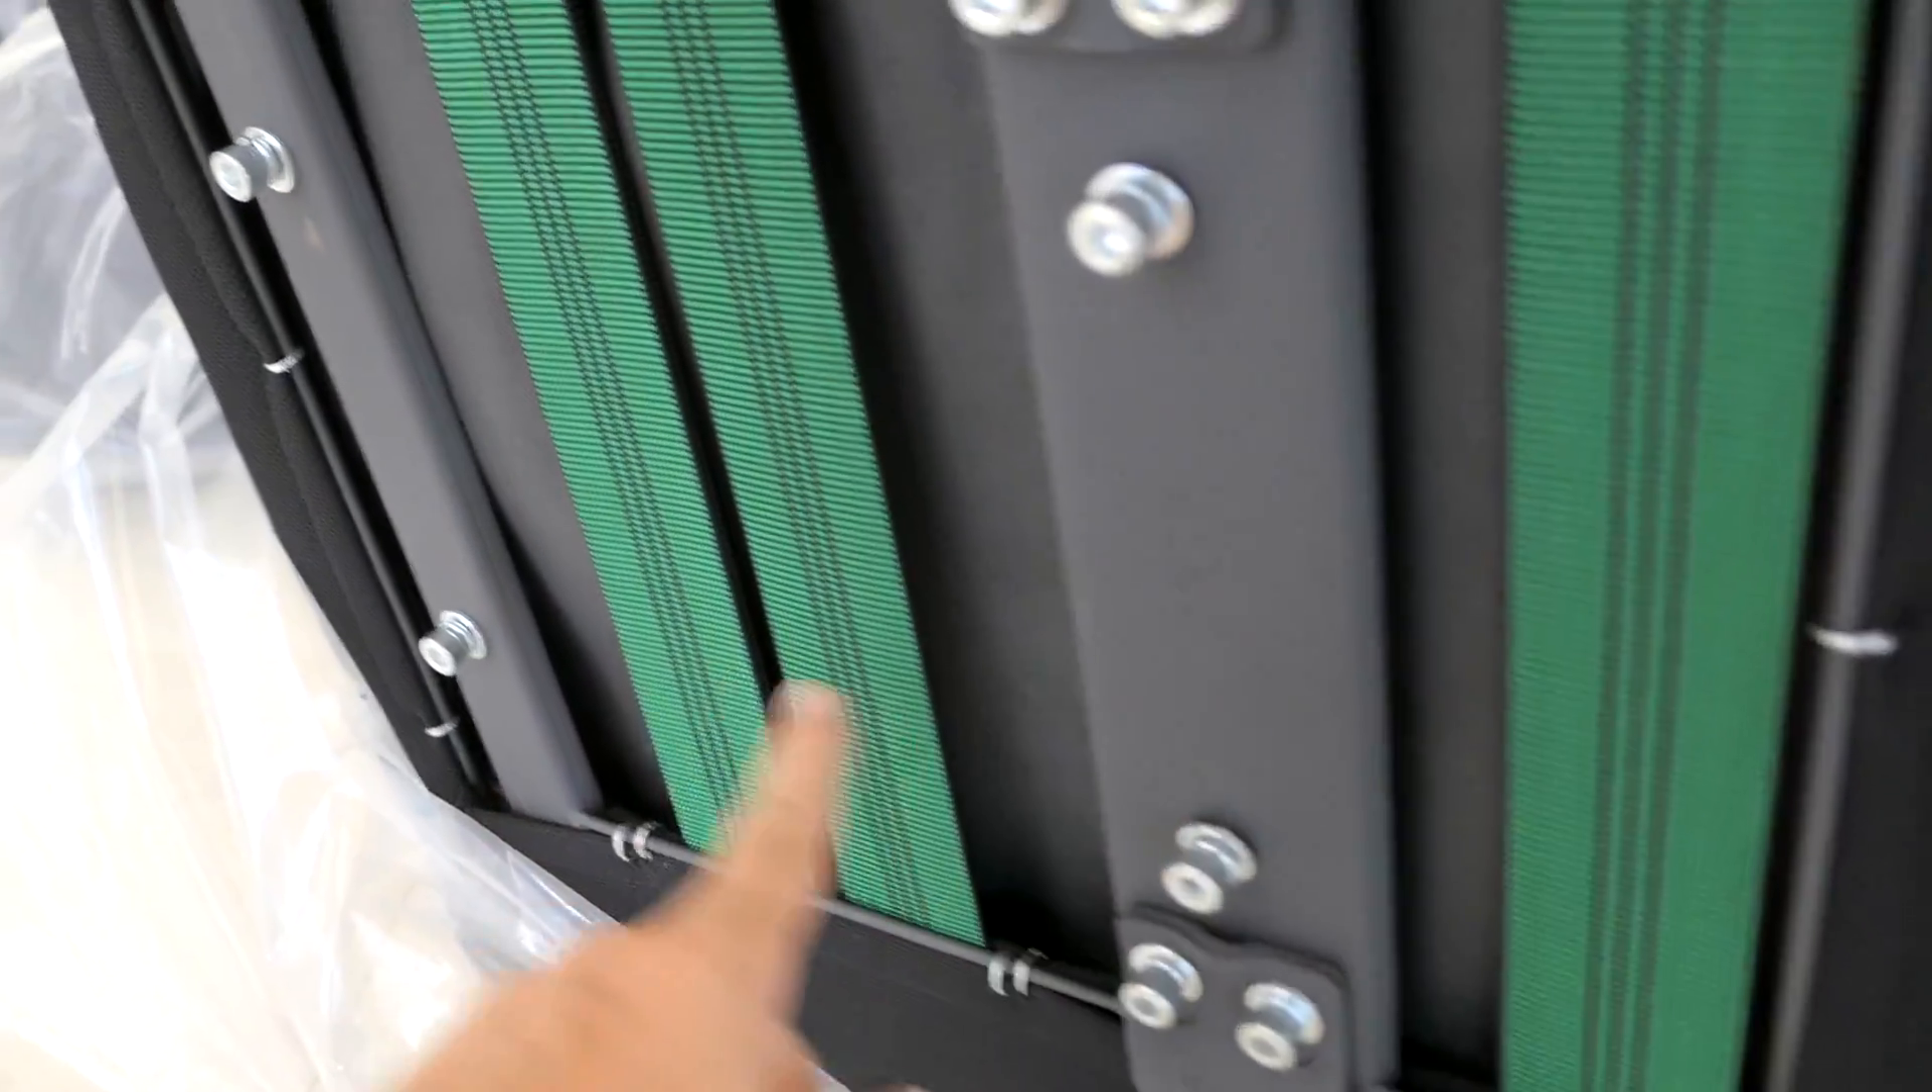Feels very heavy duty and also all our bolts are pre-mounted right here and these green things are actually like rubber bands and i guess they're to support the weight.